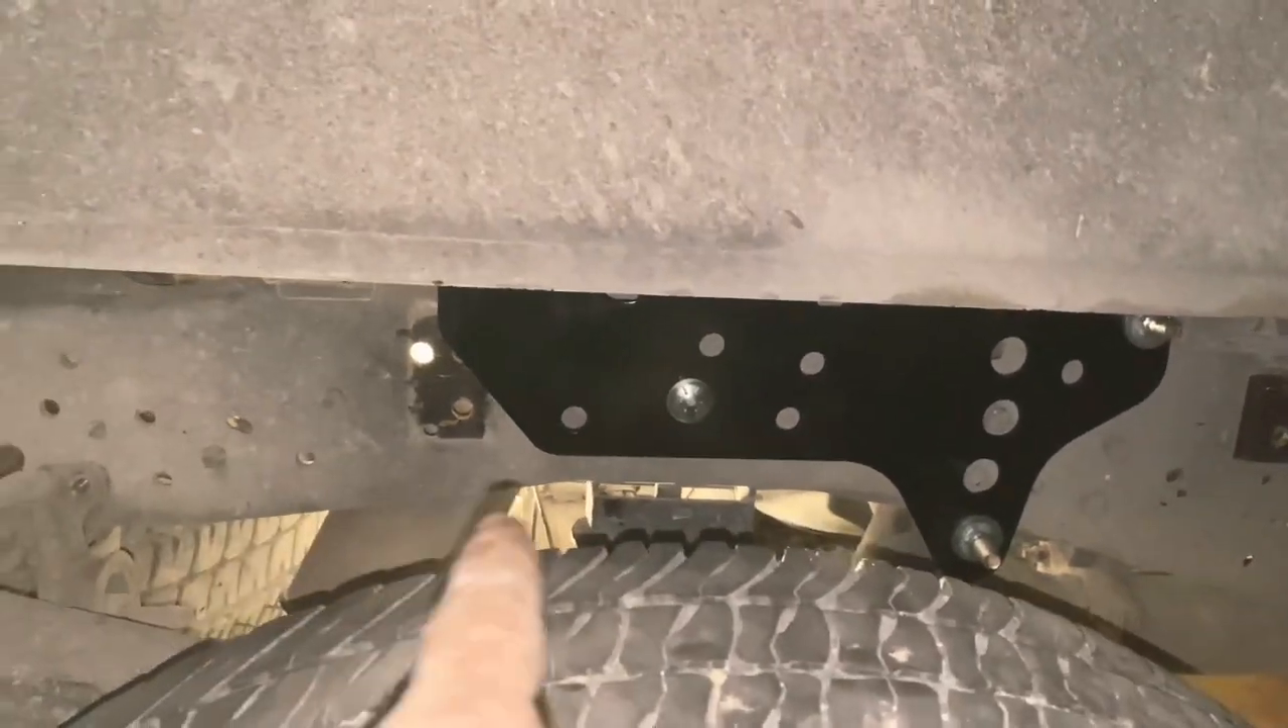So I've got the side bracket all installed. There's our other bracket installed.